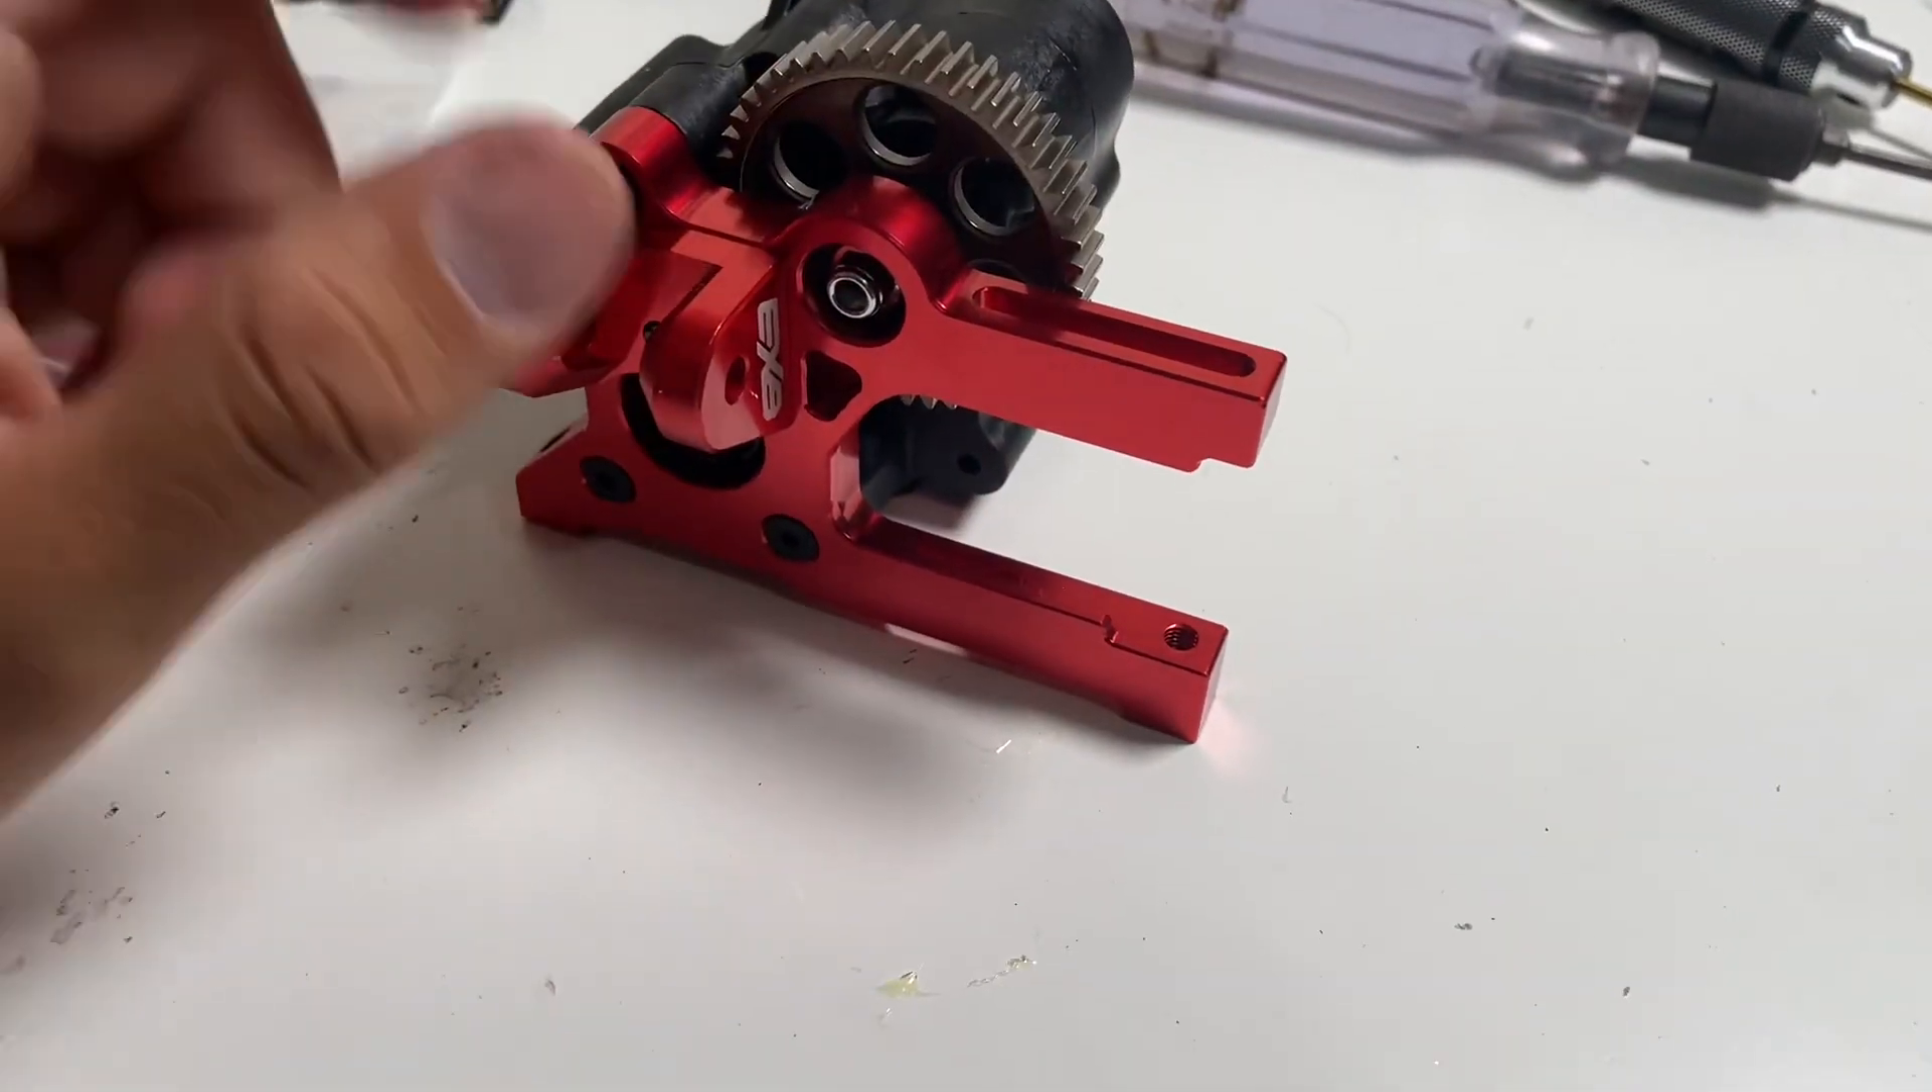I have the center transmission out.